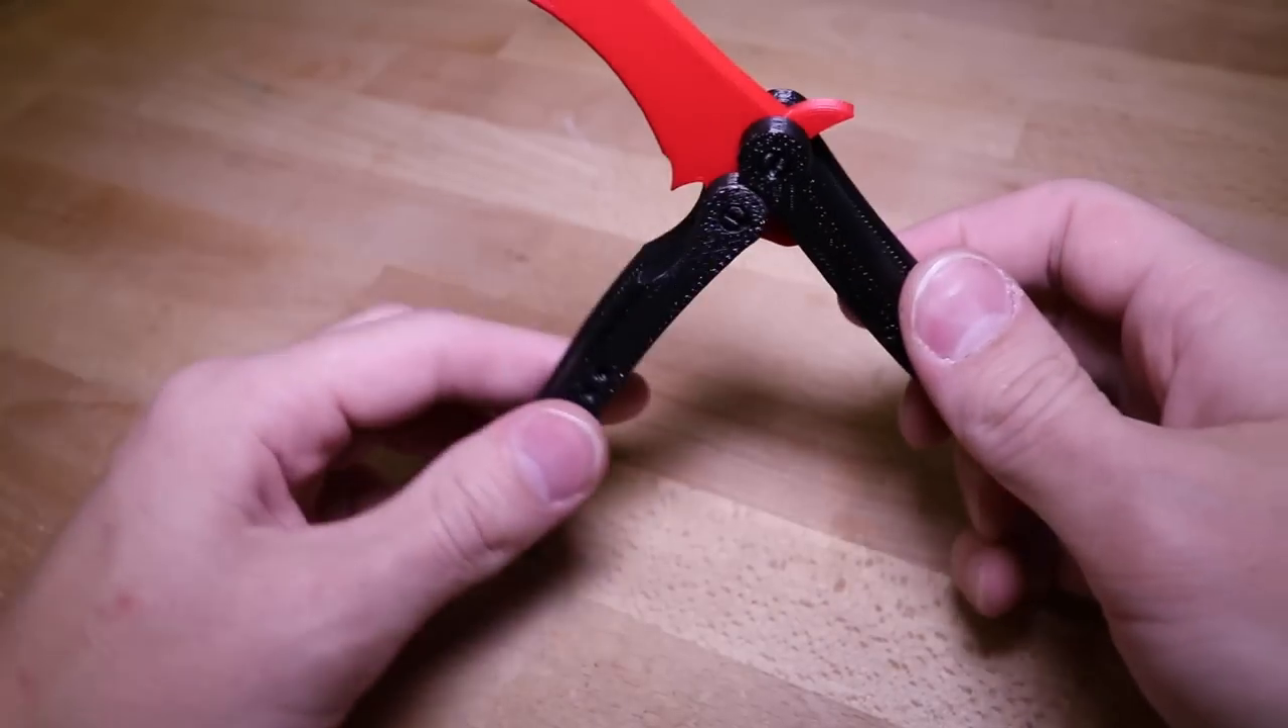And now your butterfly knife is fully assembled.